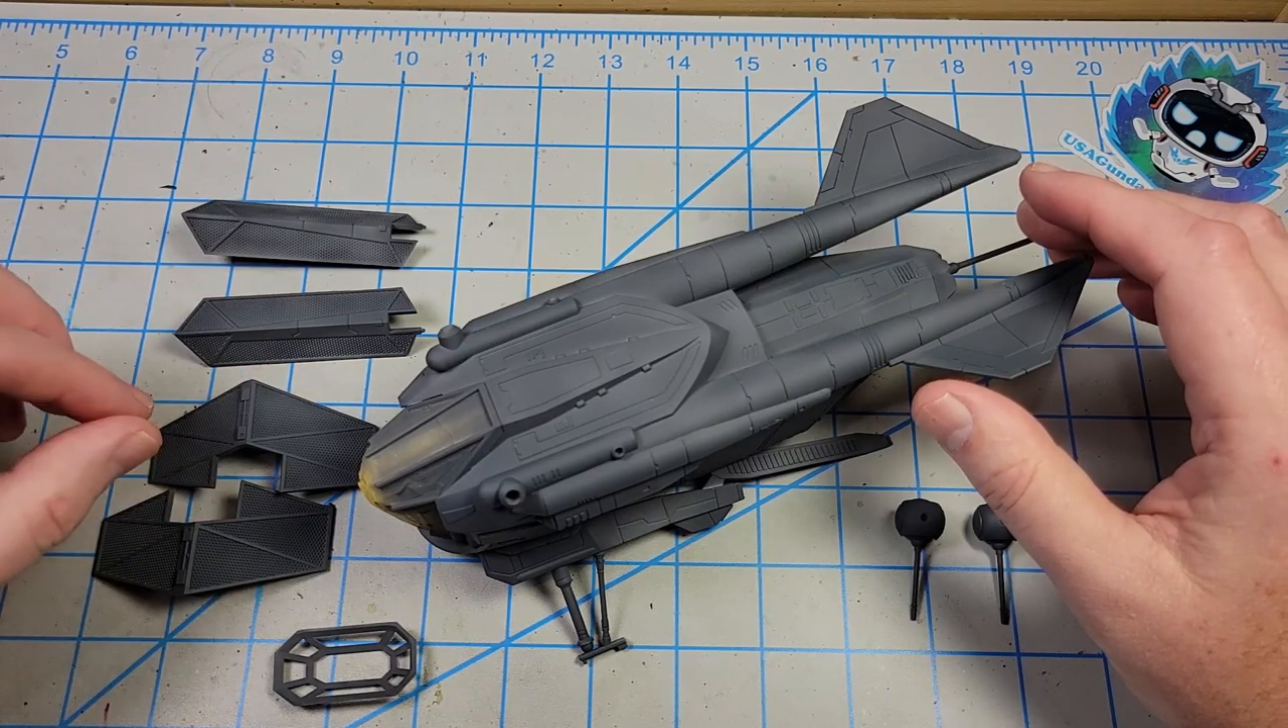But I've left these solar panels off to make everything easier to paint.